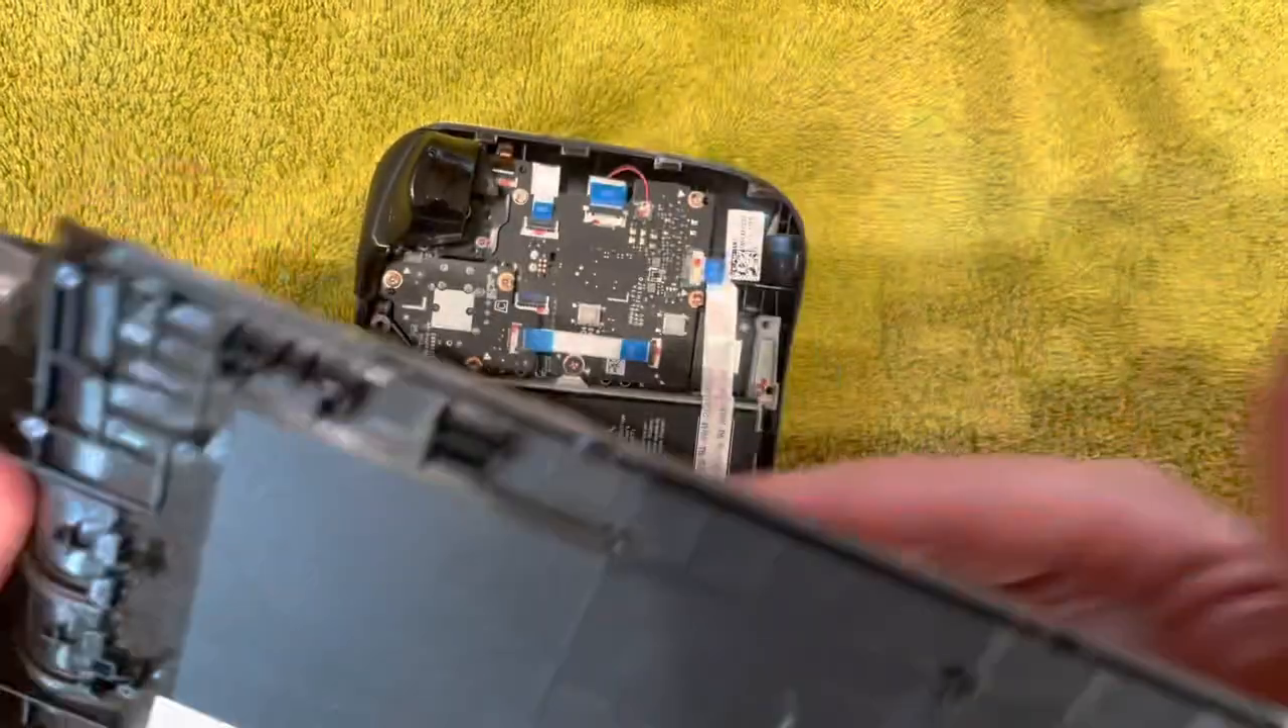Okay, we've got the back plate separated now.